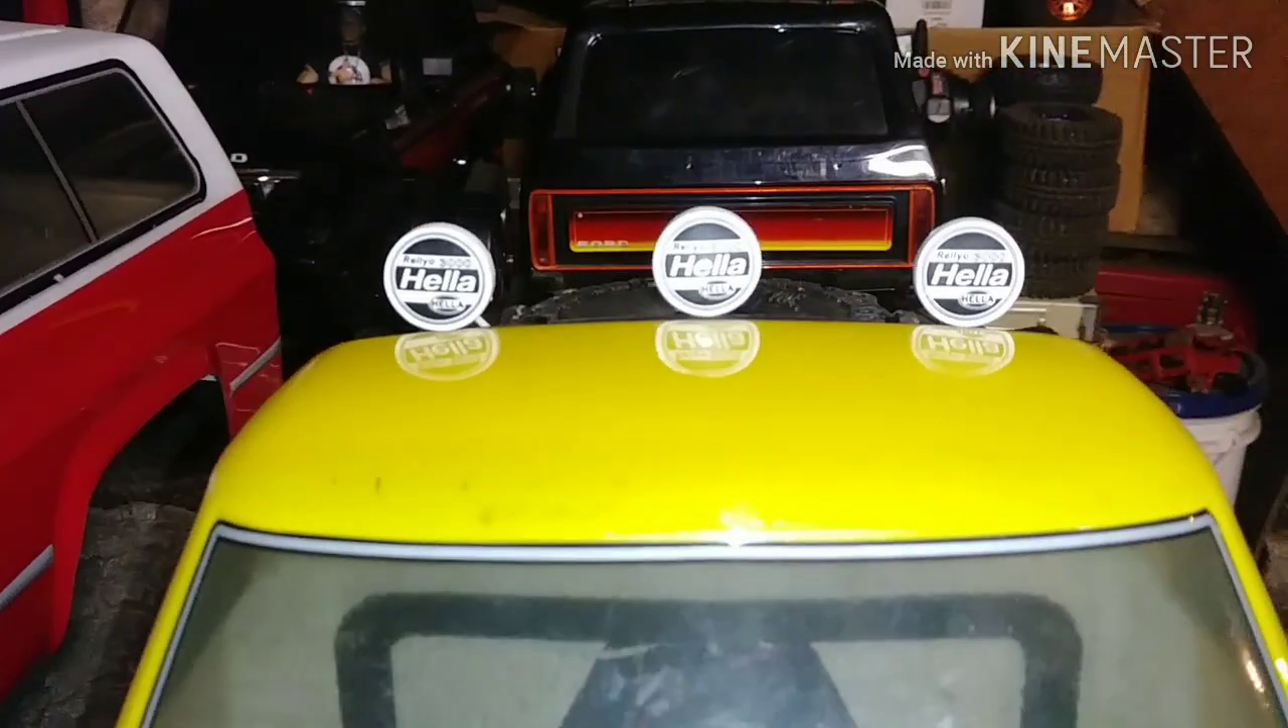I've already gone ahead and put some cheap off -road lights here on the roof.